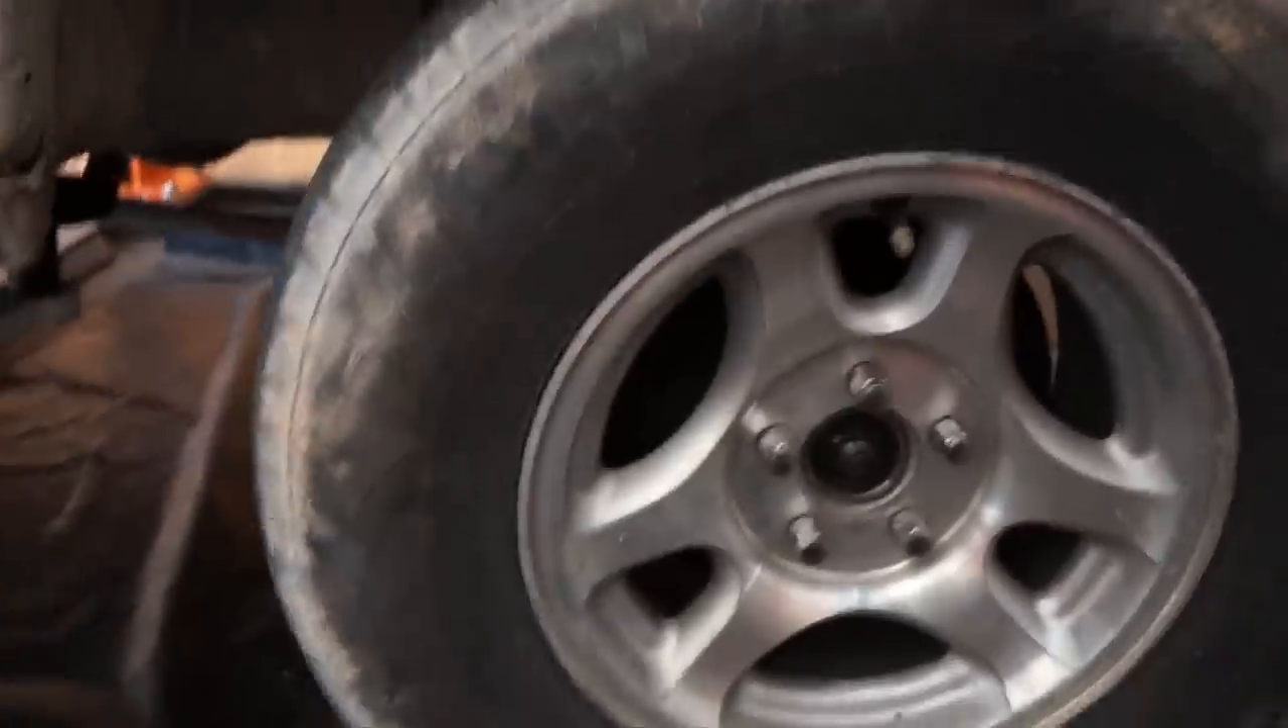Então turminha, a roda já tá no lugar.